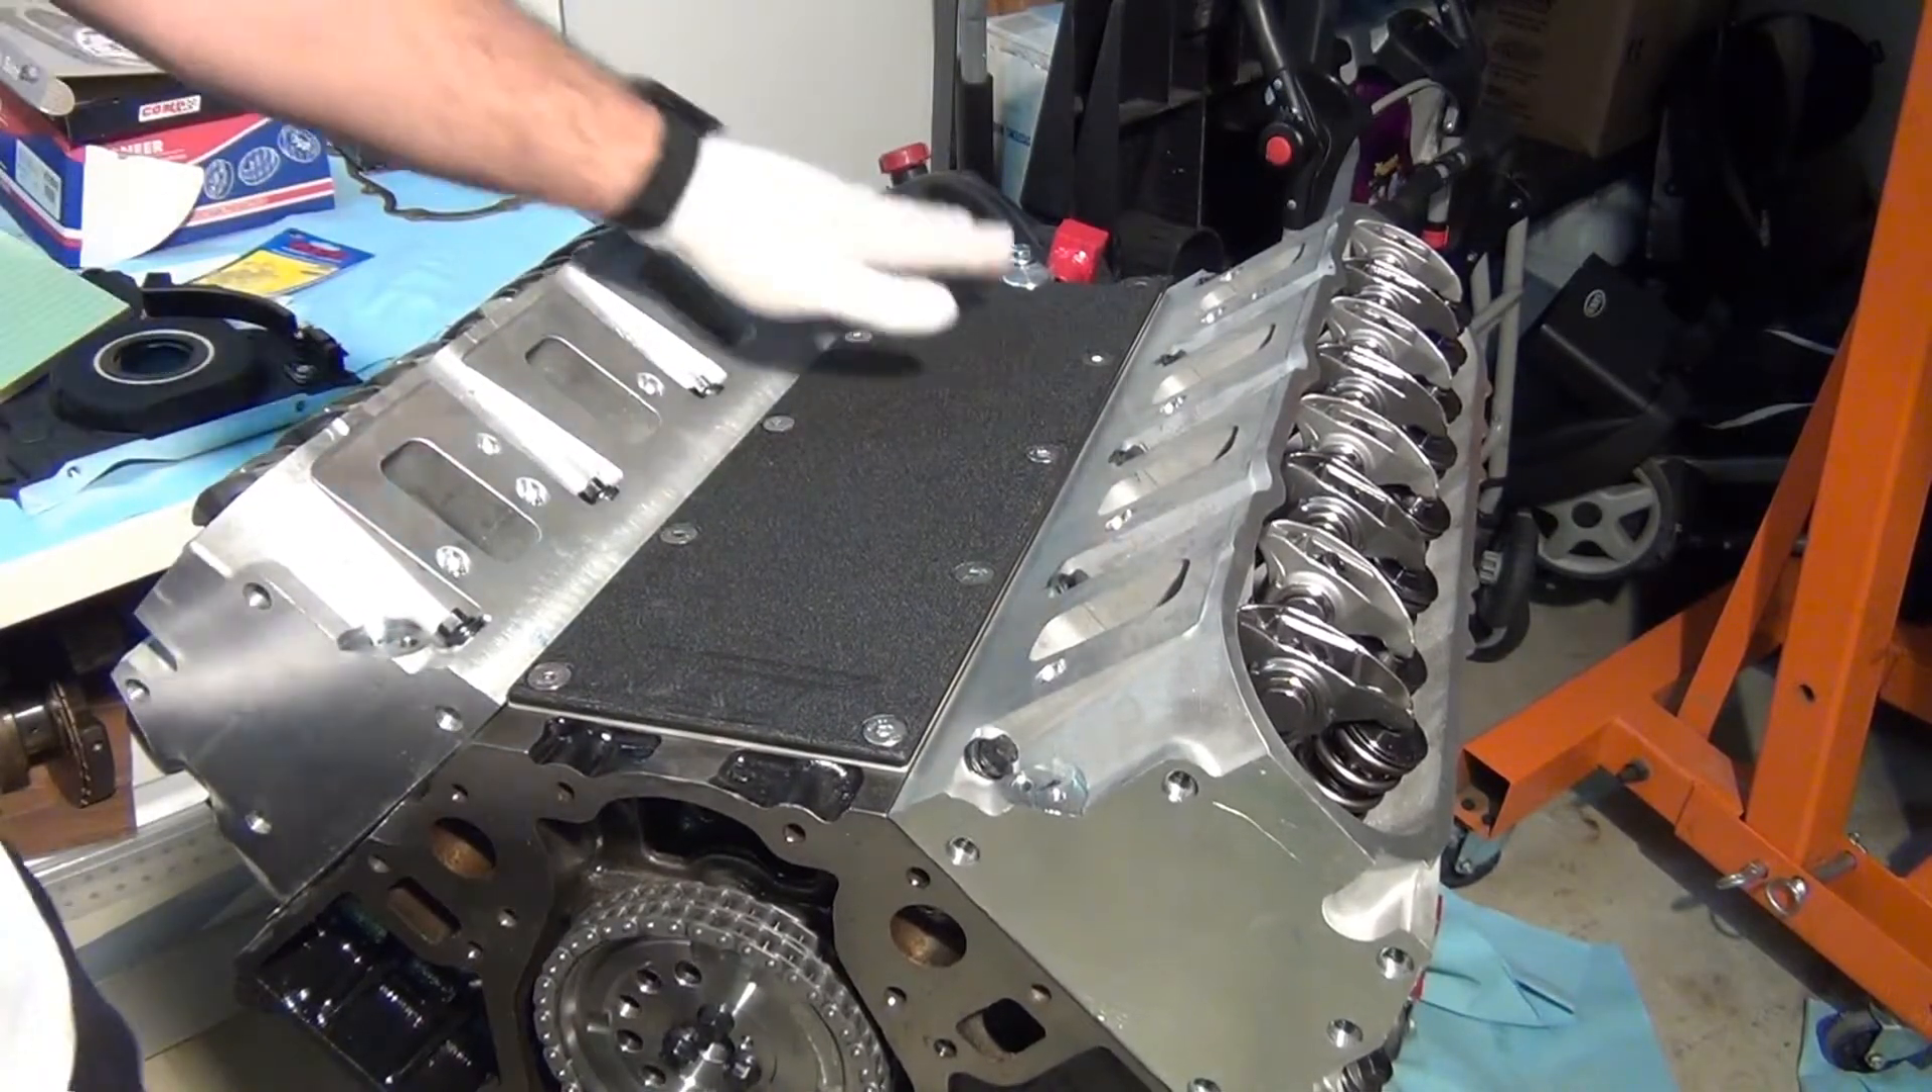All right valley pan installed.